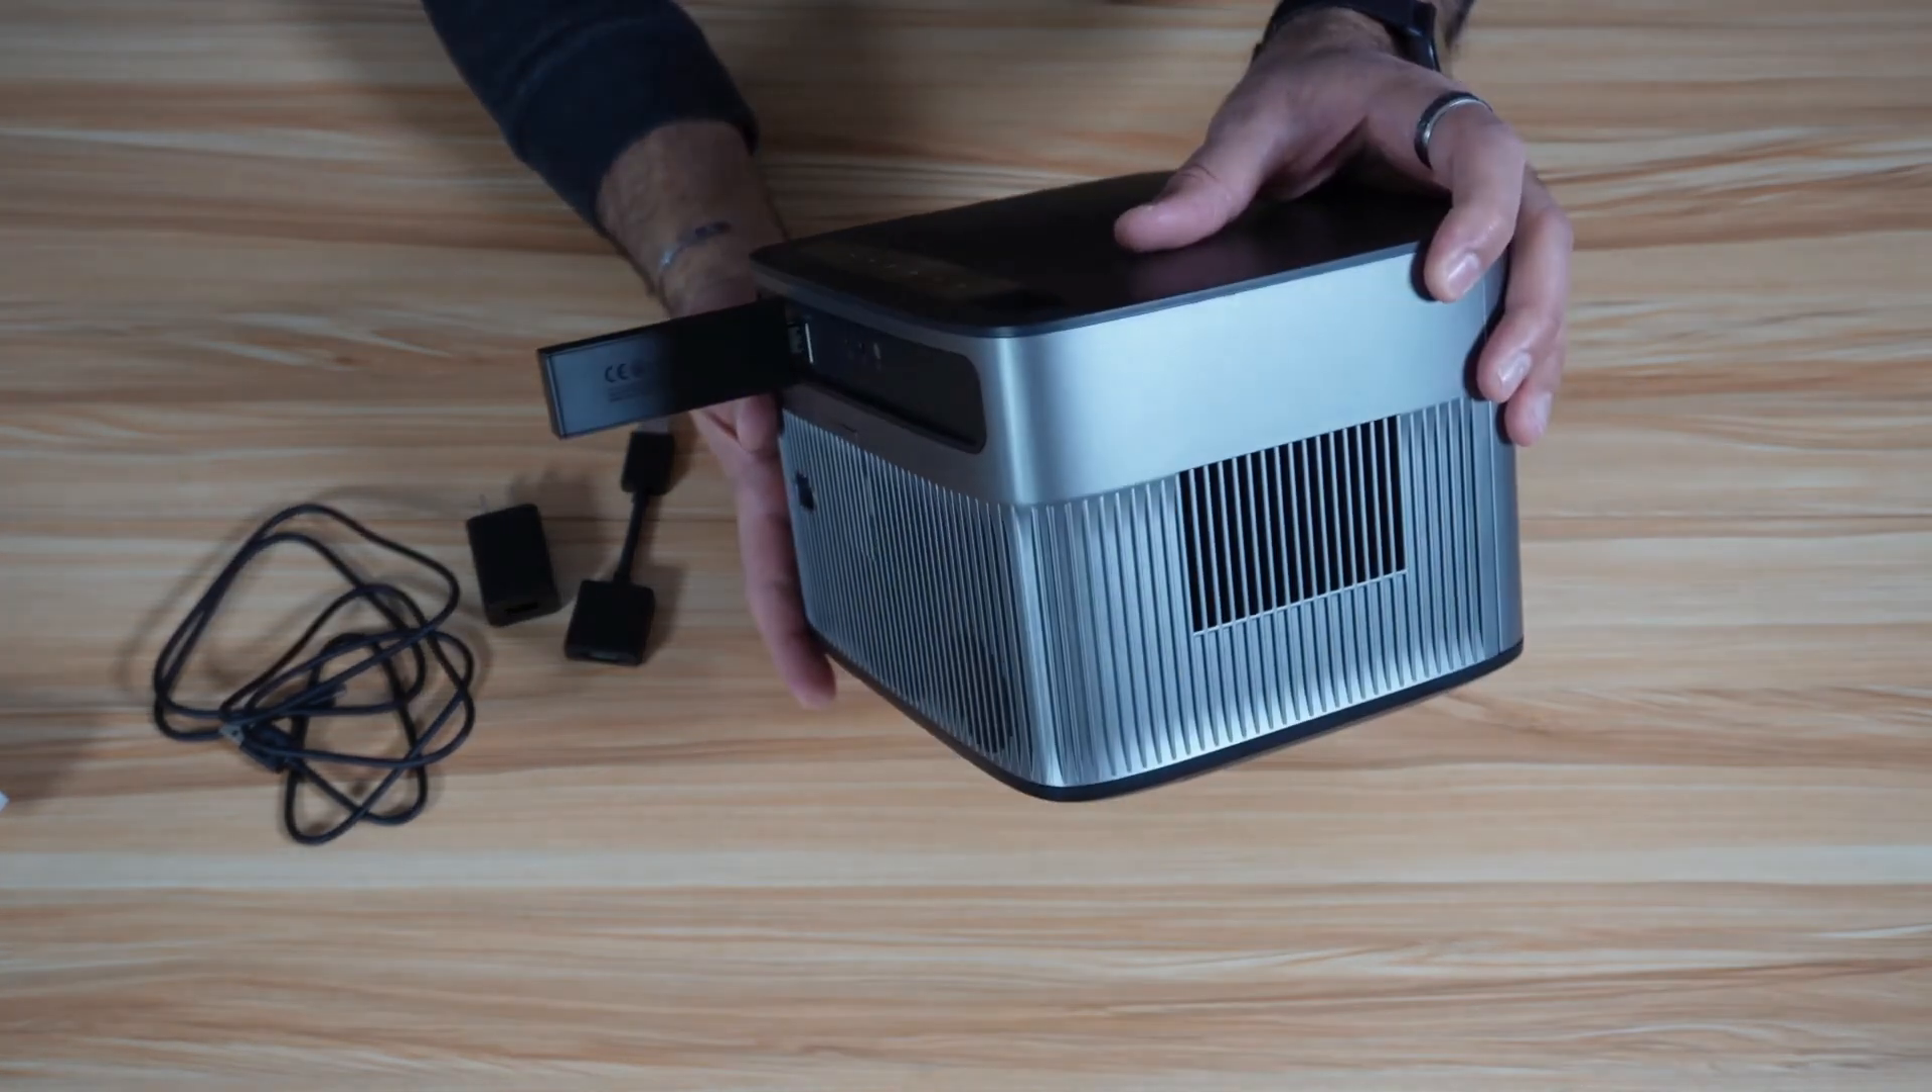But here, as you notice, my projector has a narrow opening, so the Fire Stick isn't going all the way.